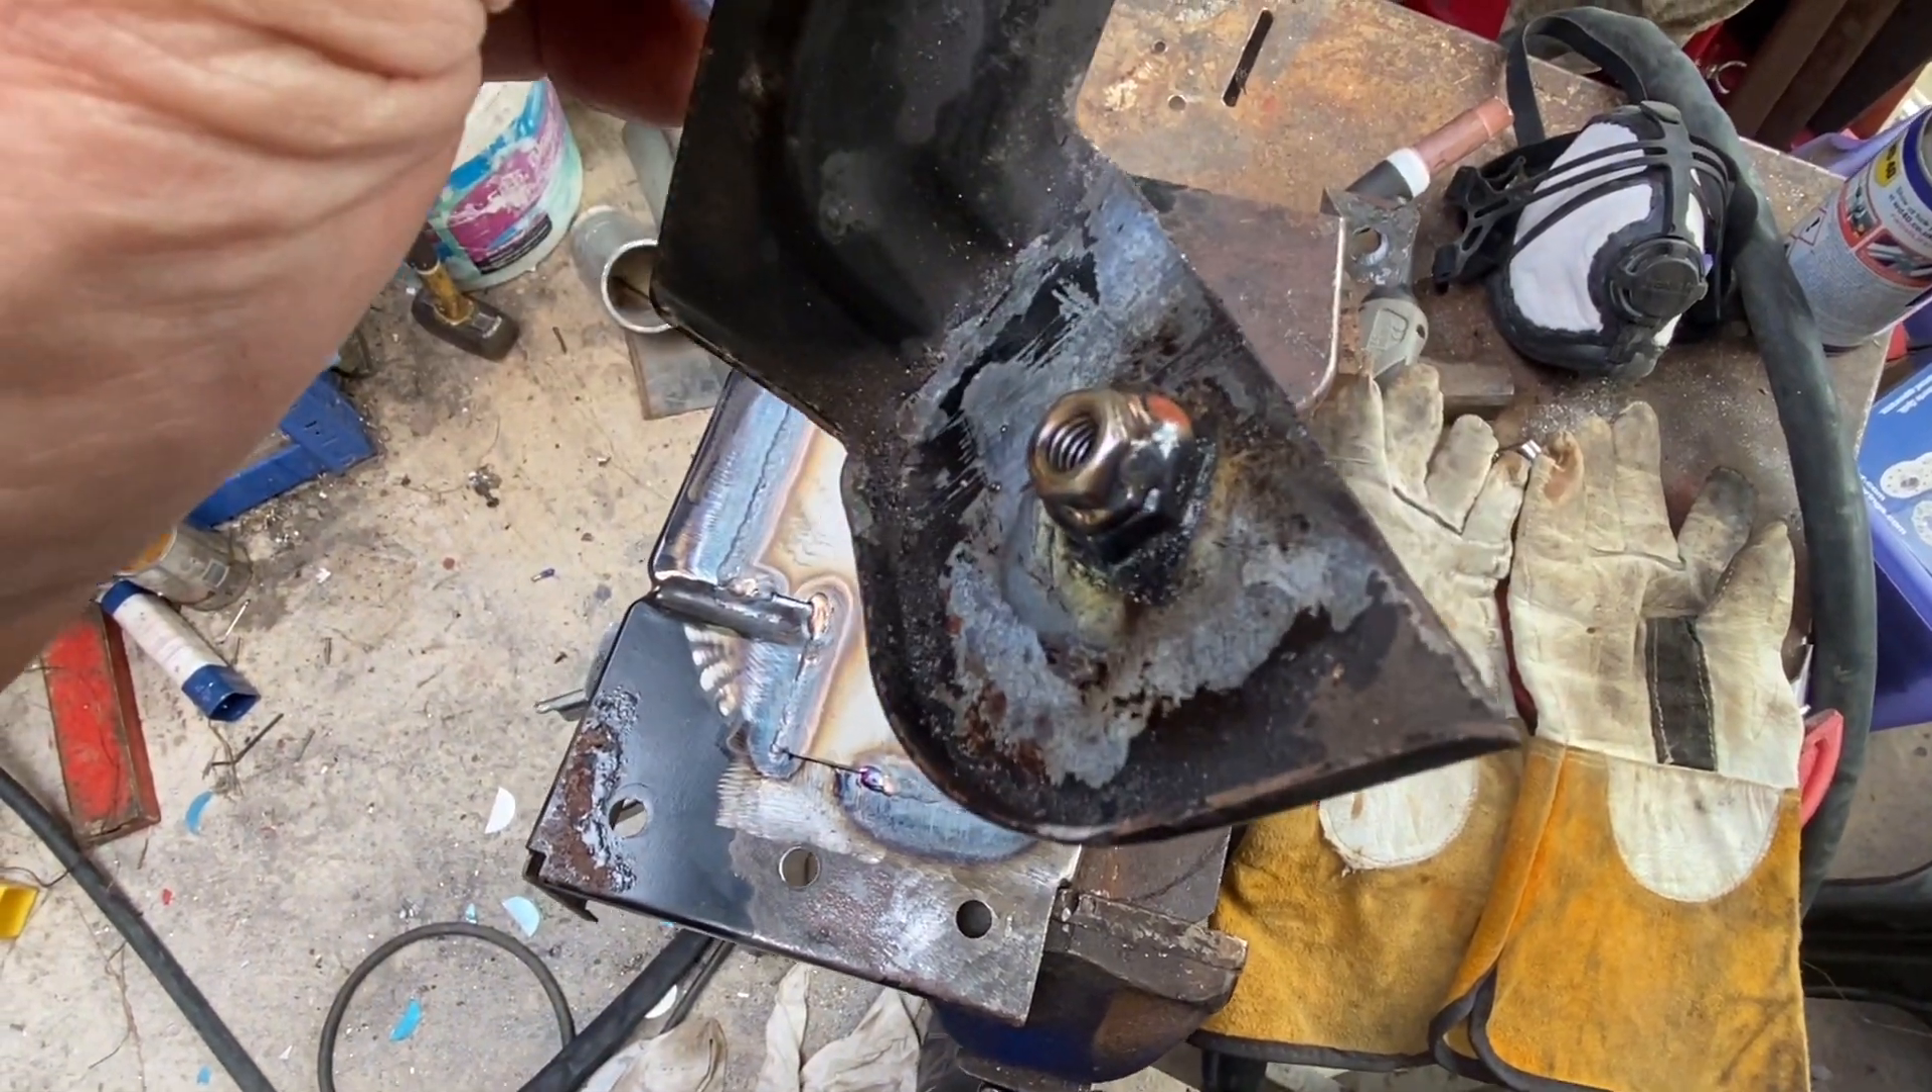The bolt got rusted in so what I've done is I've drilled out the bolt and I've just welded a stainless steel nut straight onto the original bolt.